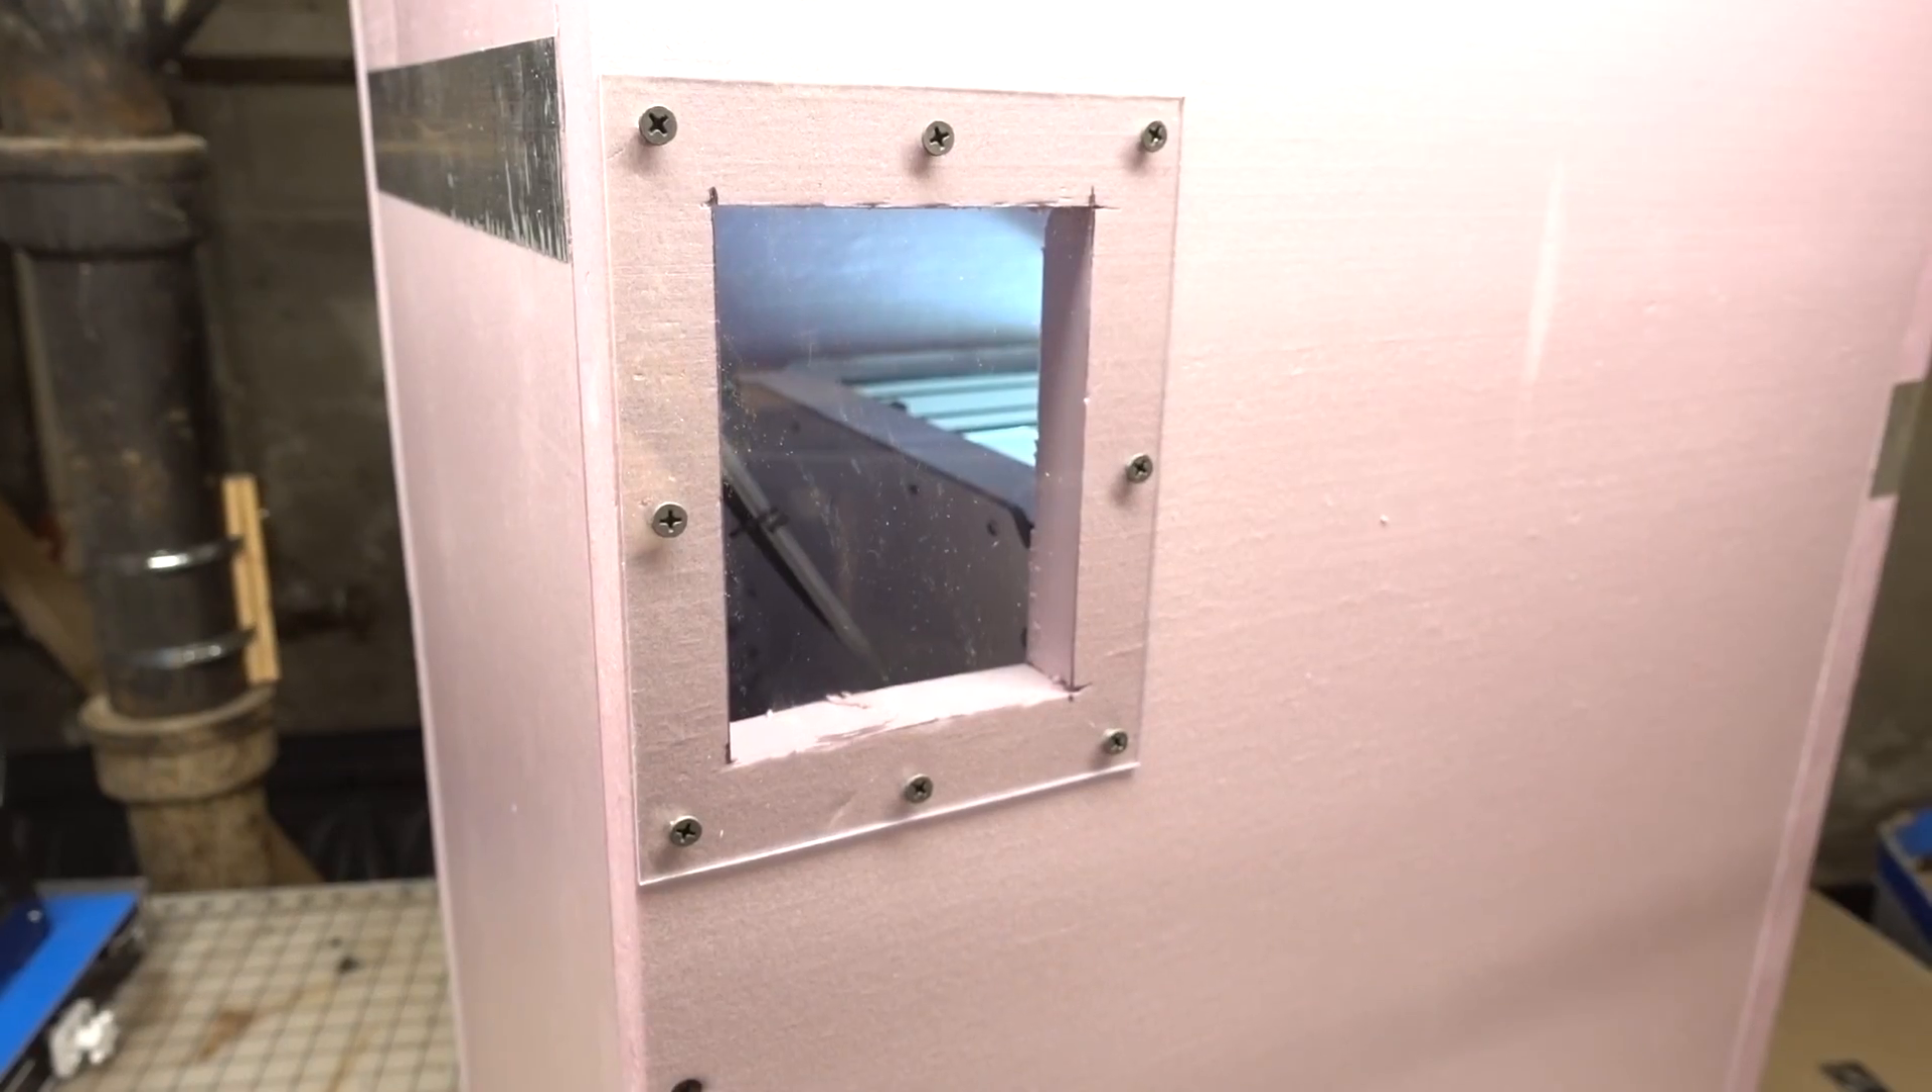Then I cut out more of my PETG plastic and screwed it into the side of my enclosure making a nice tidy window.